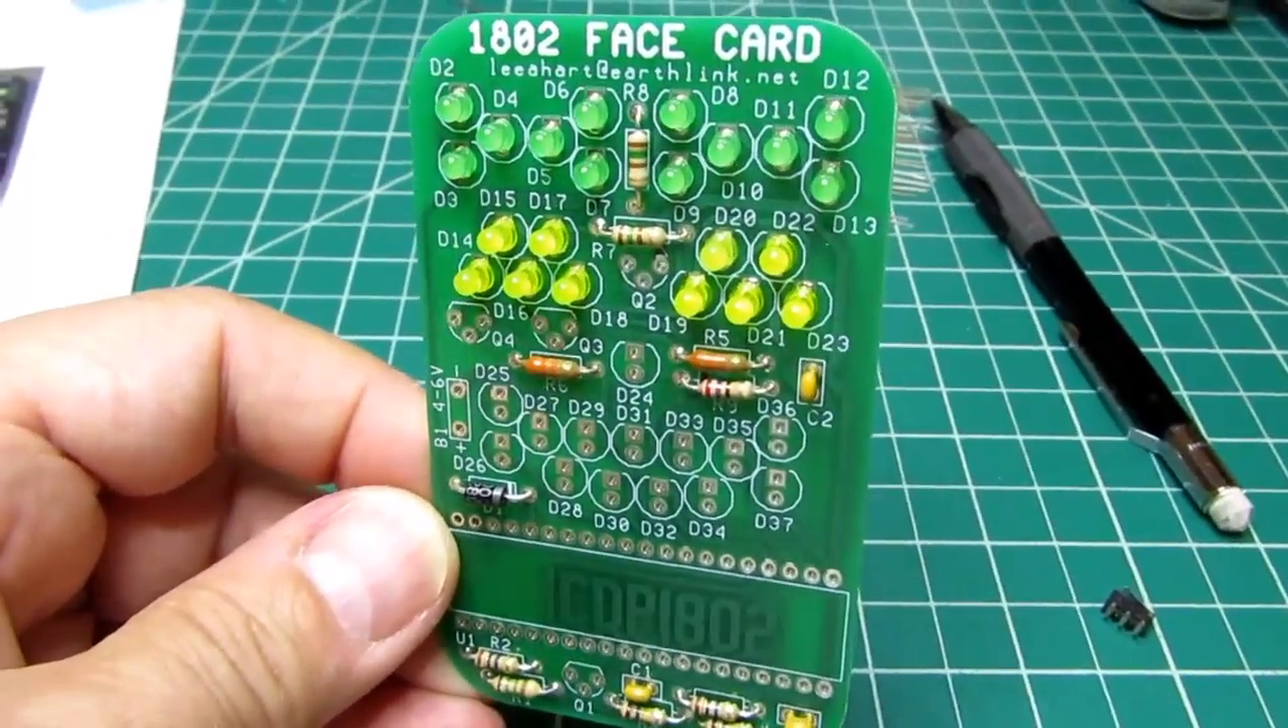Then the green LEDs are installed these form the eyebrows of the face.